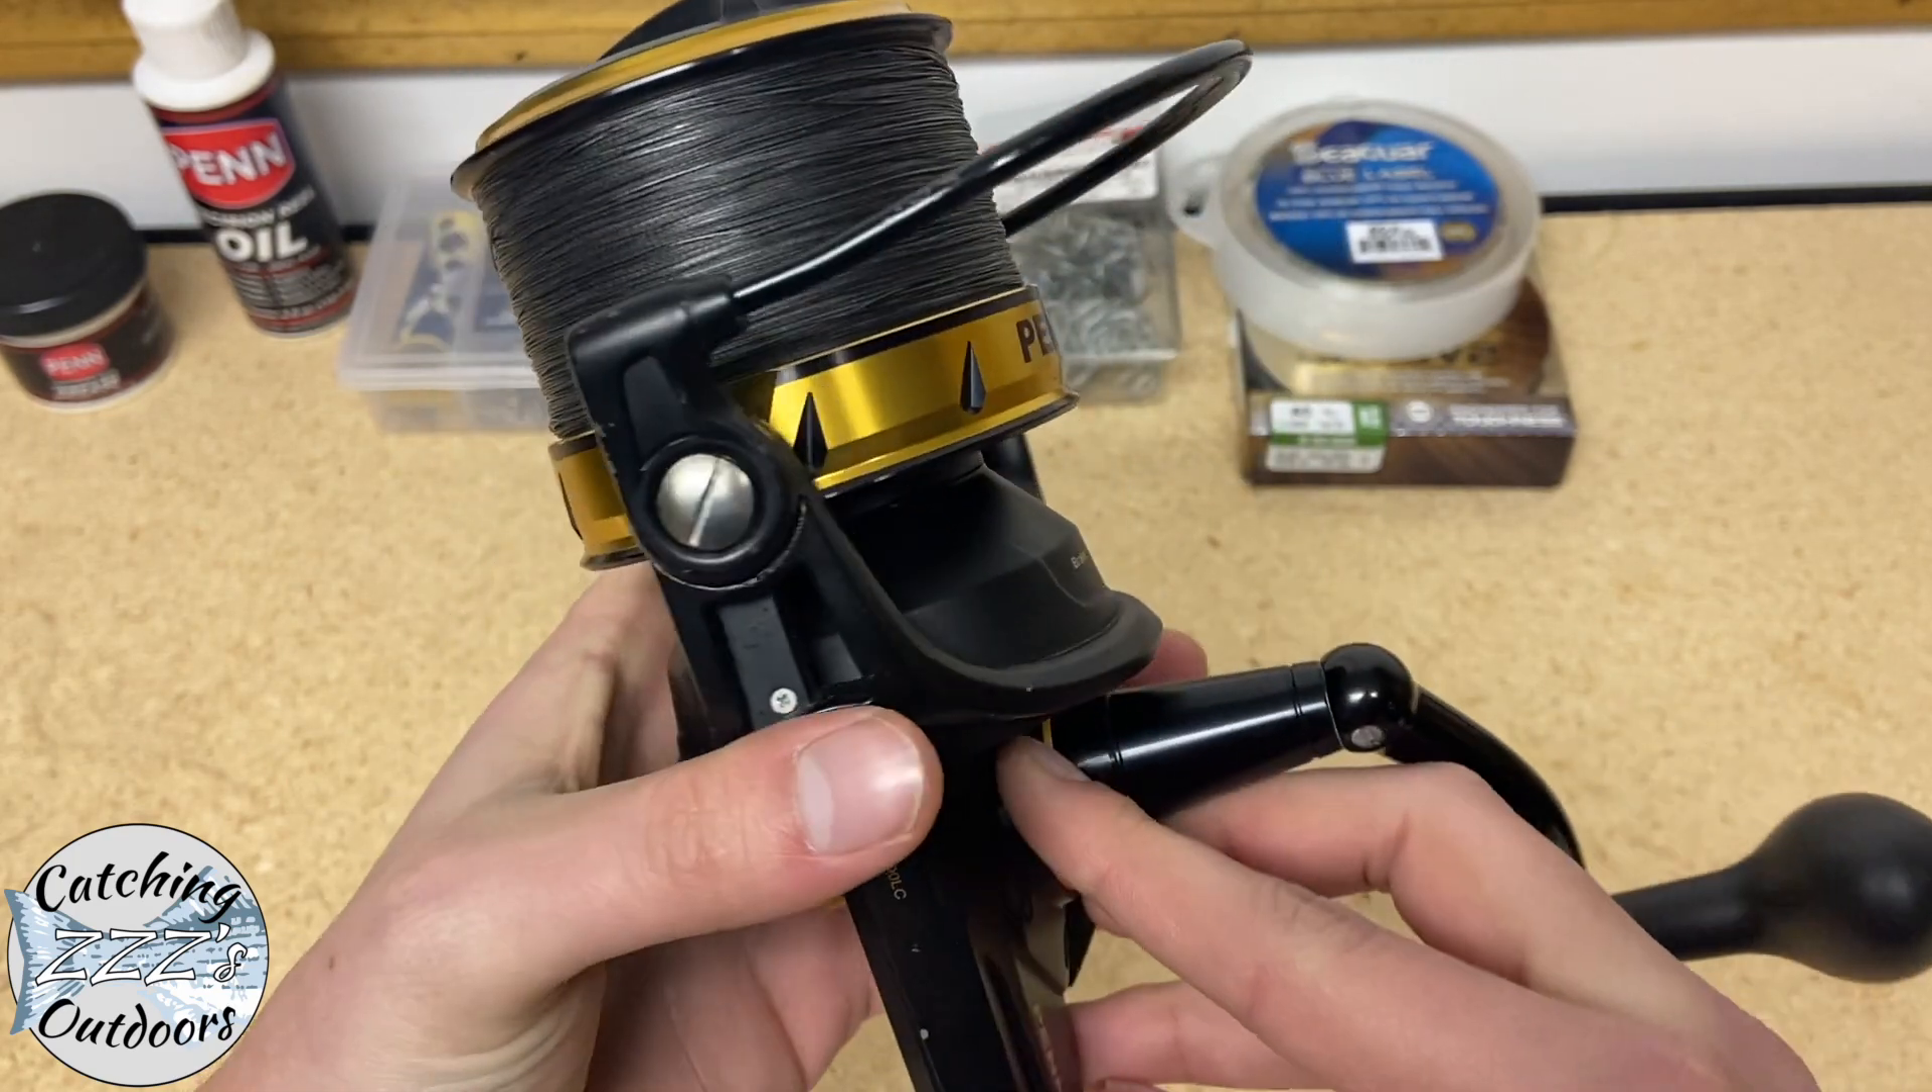You're all set you have your line attached to your reel.